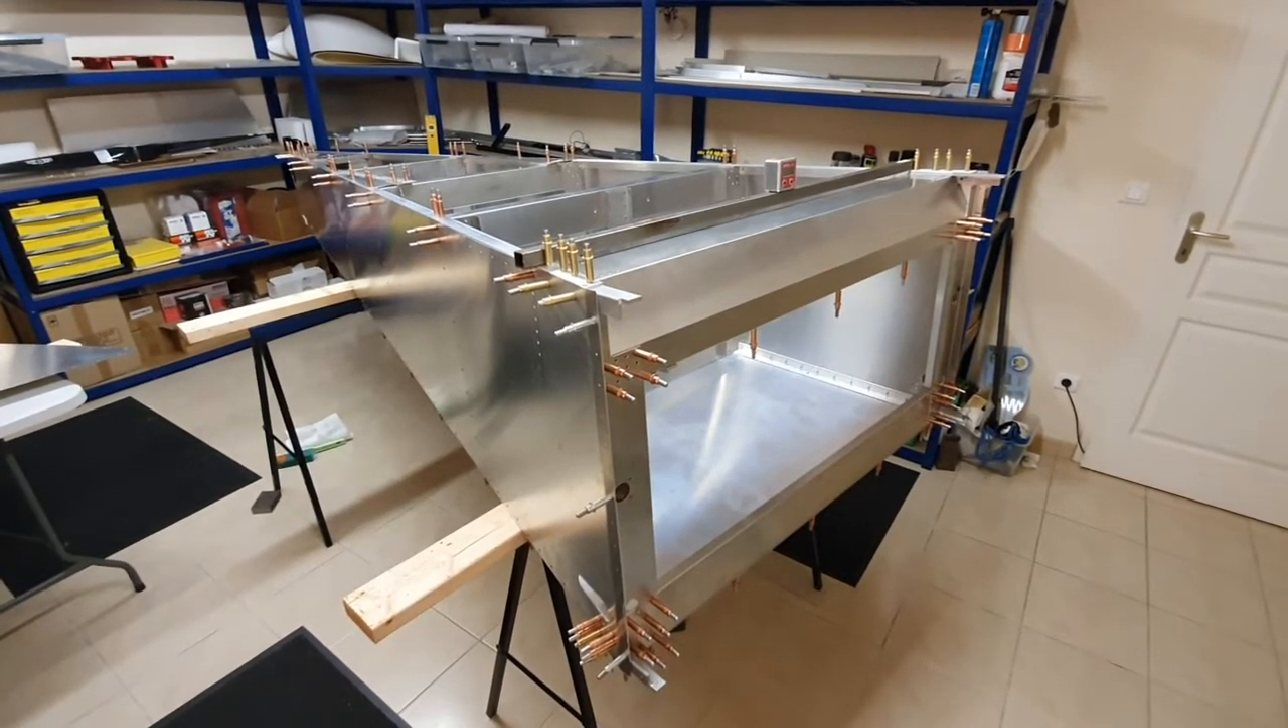Um i've reassembled the tail cone and uh it's ready to start riveting.